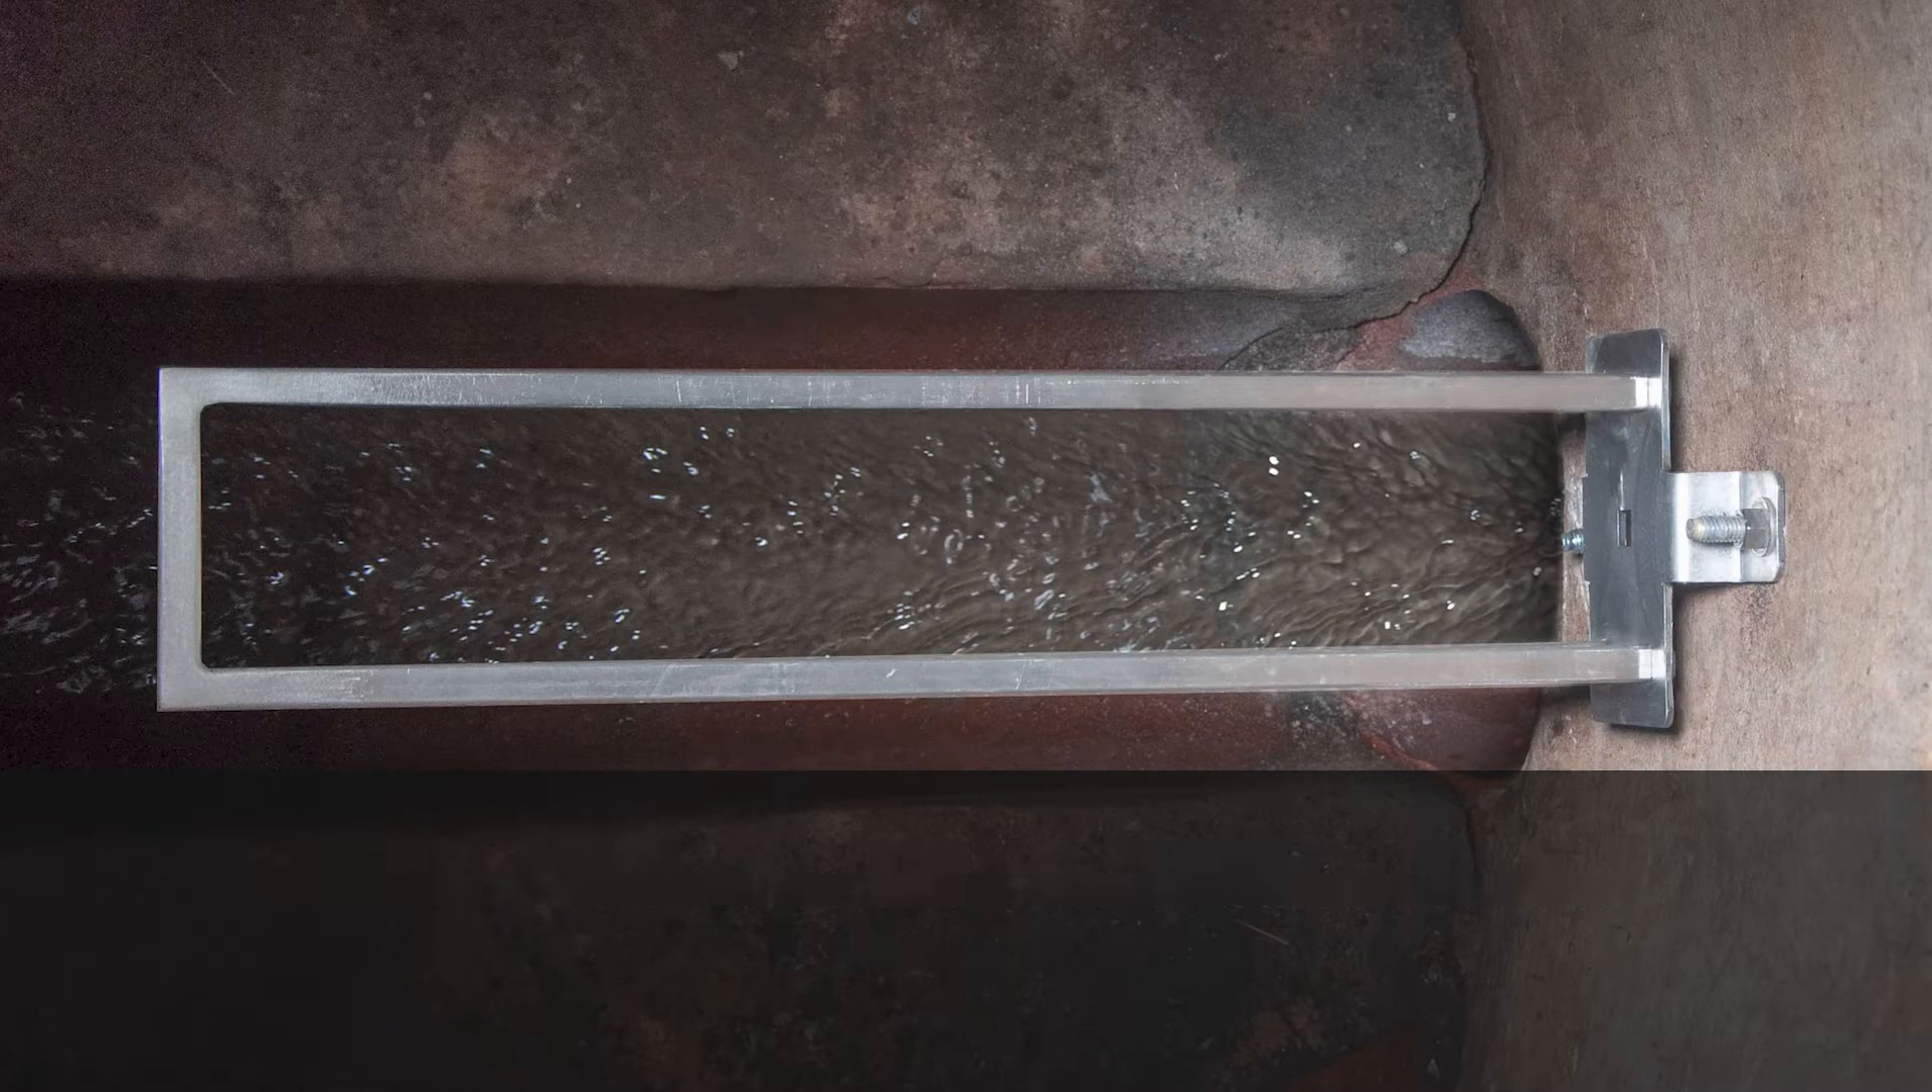The installation of the wall mount bracket is now complete.